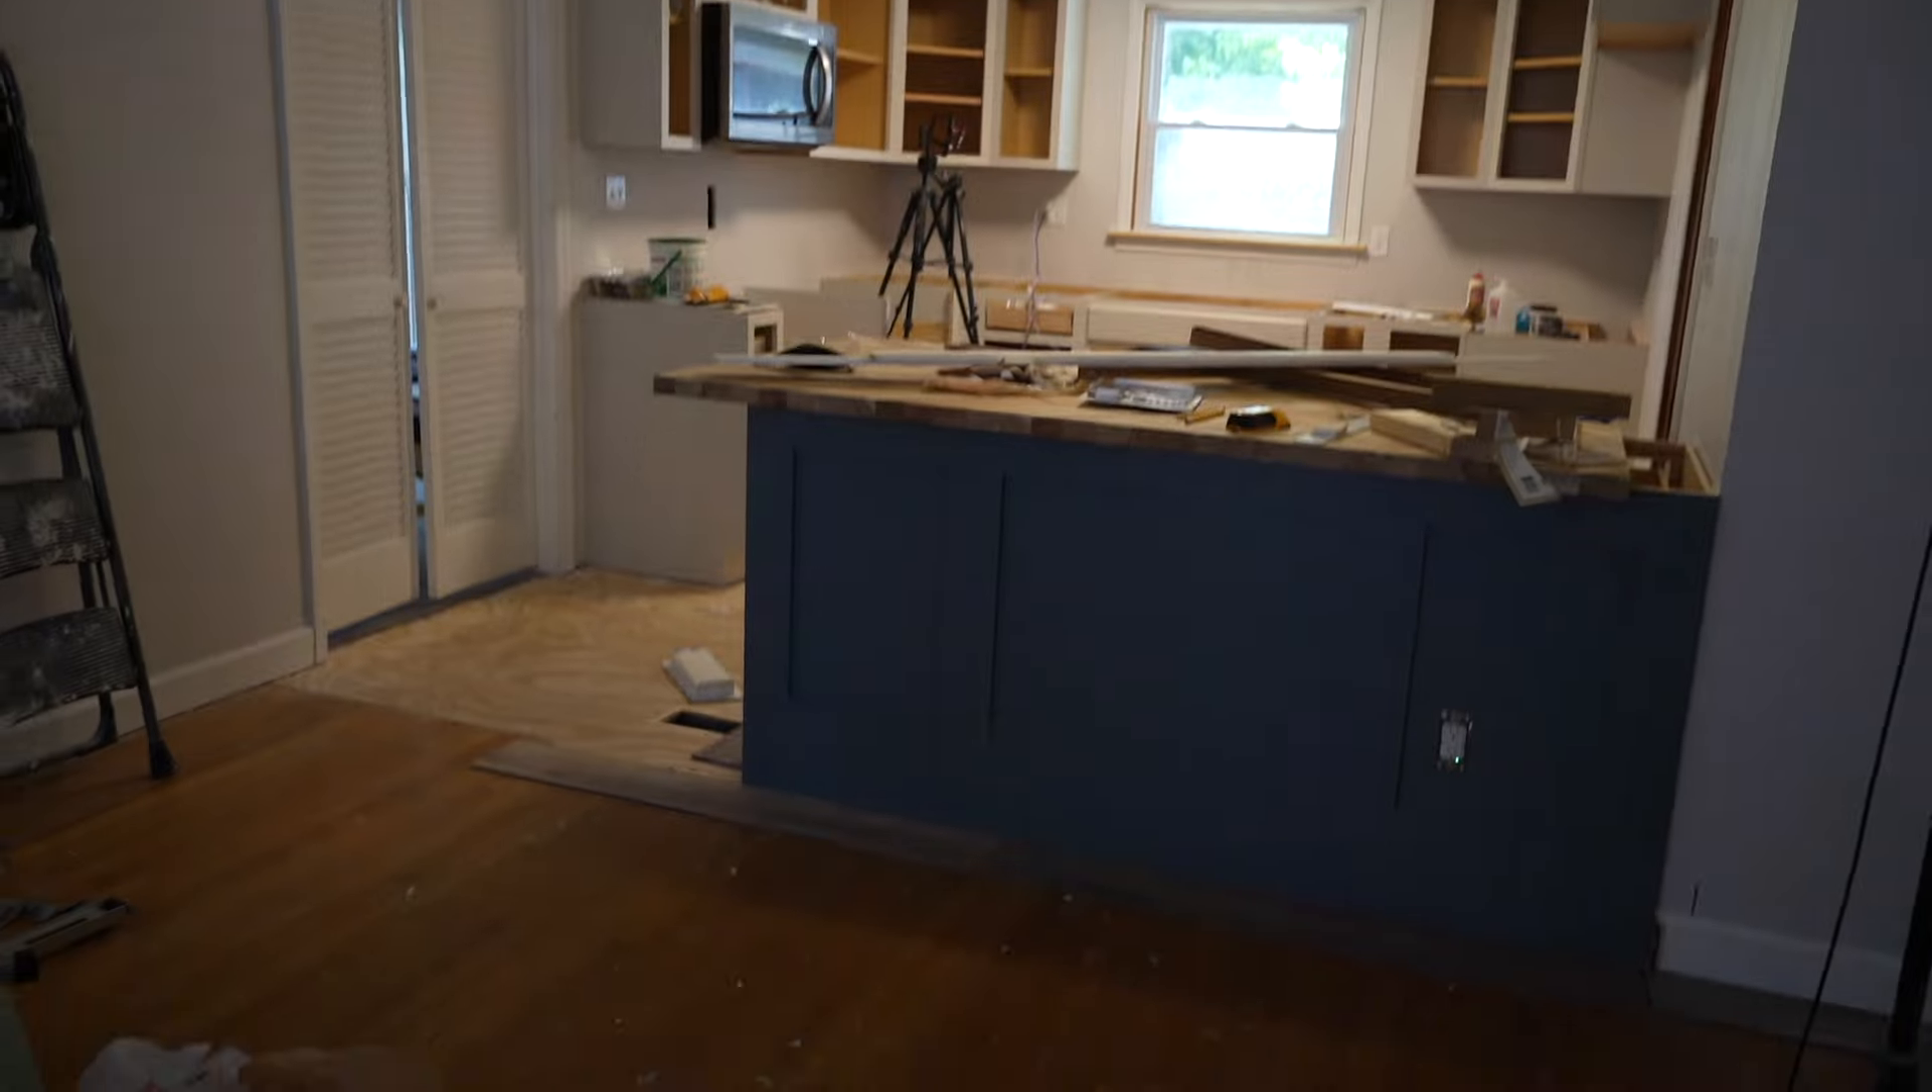All the baseboards are in except right here on the um peninsula.